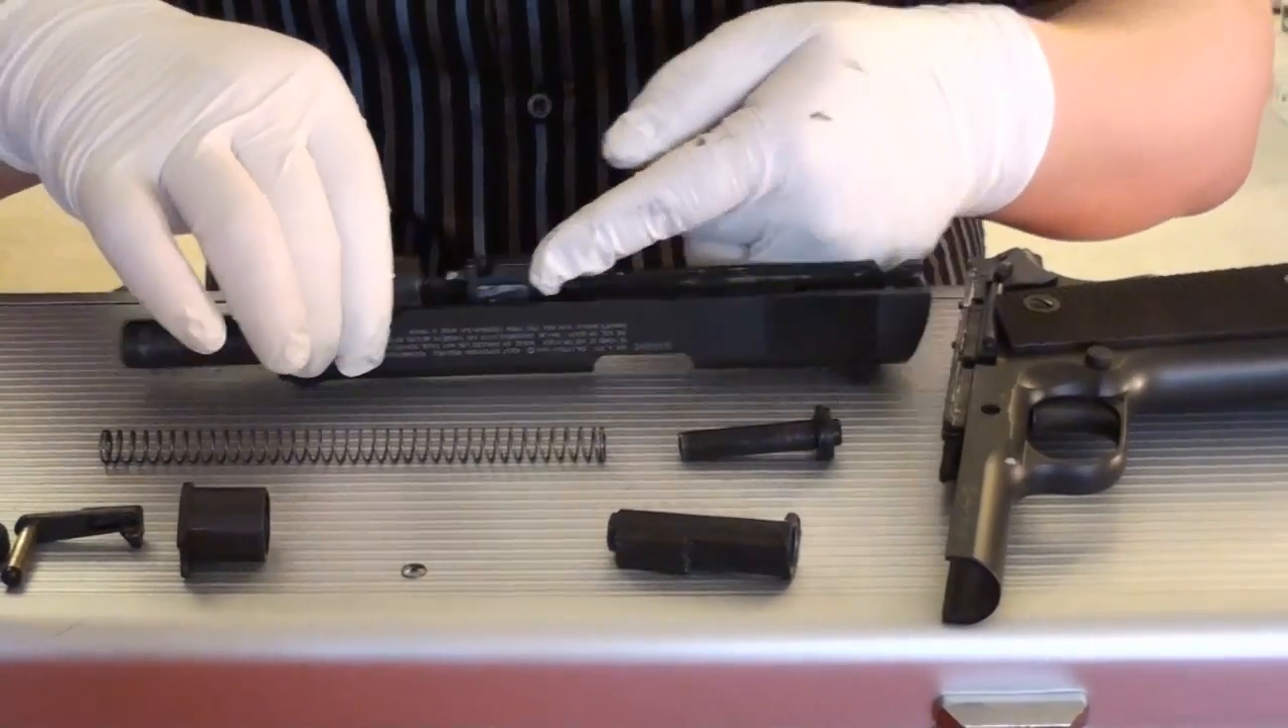Now, this is taken out, the recoil spring and the rod.